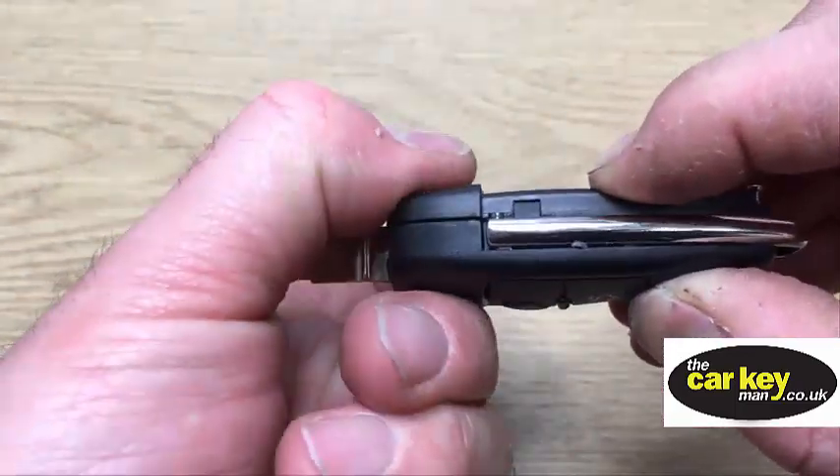Okay, so we've got the two halves of the key together now.